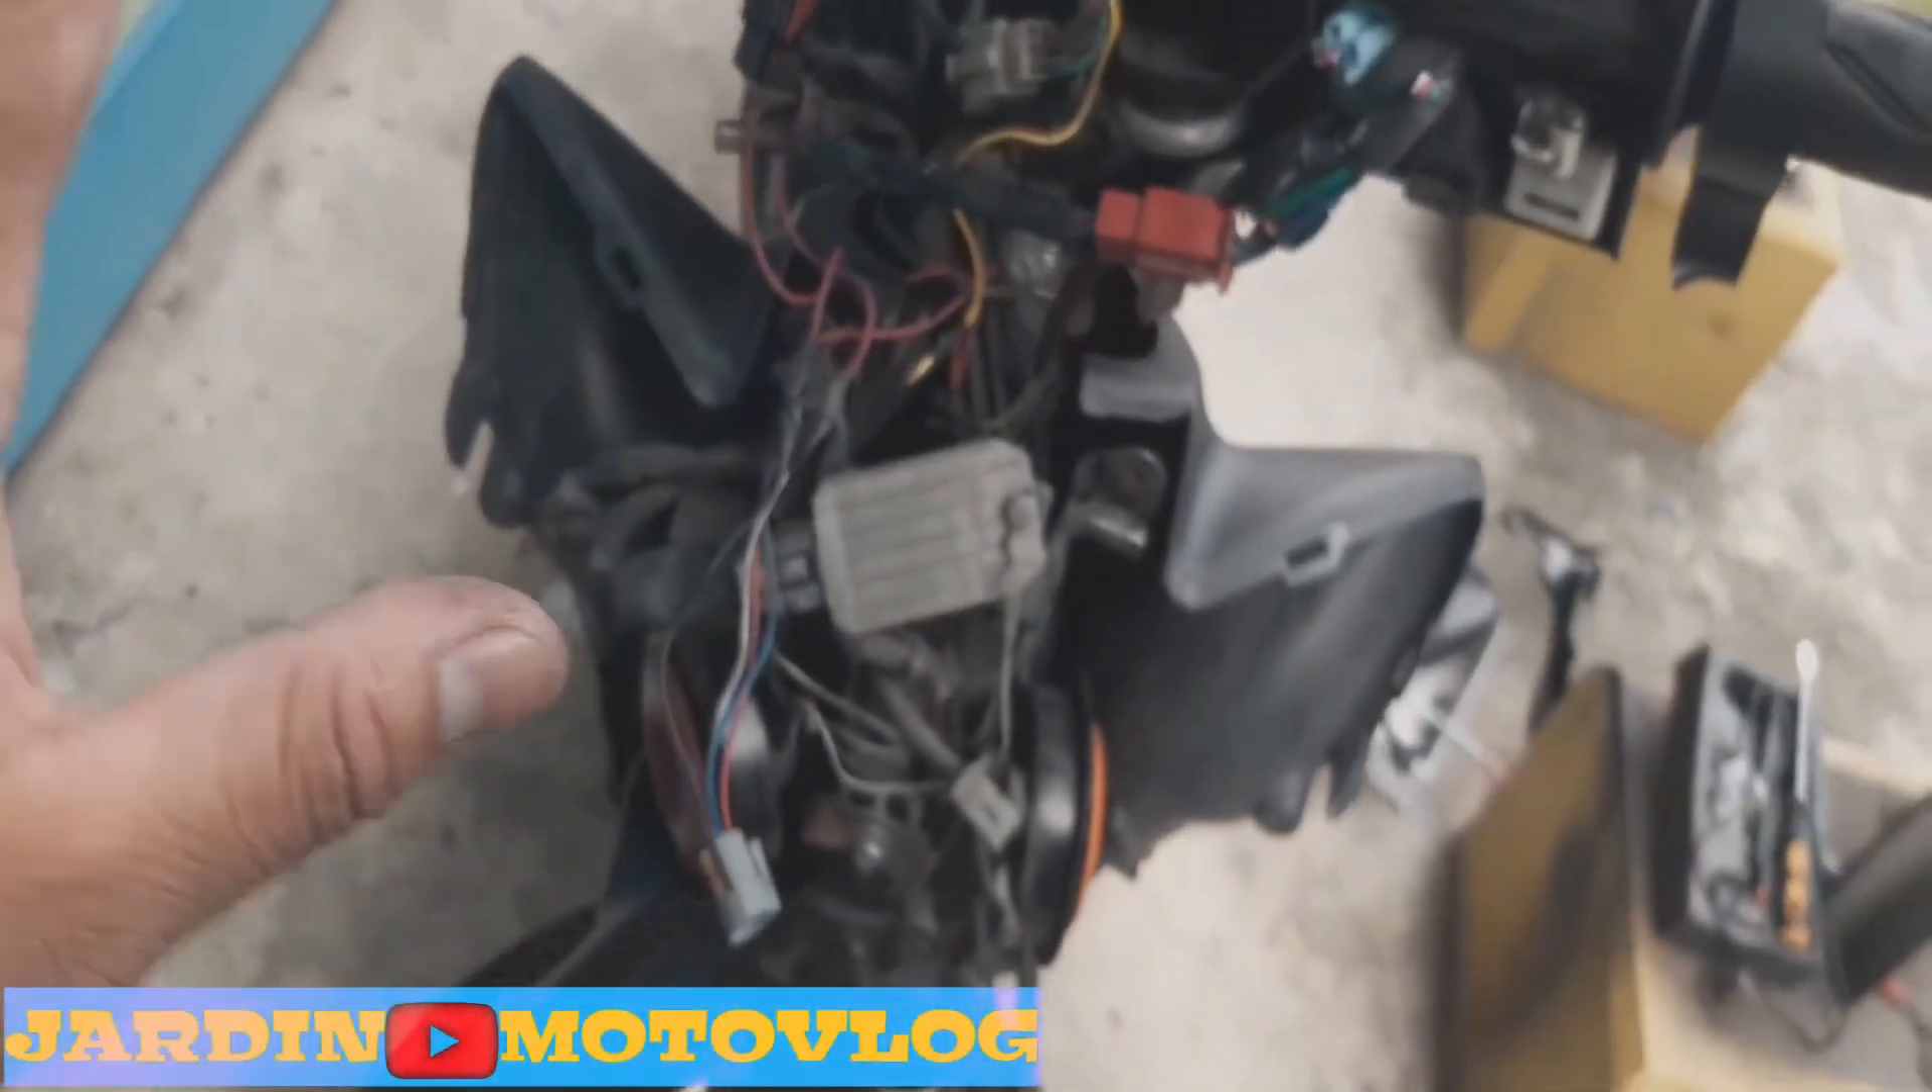So, hindi pa nakakabit yung harapan.